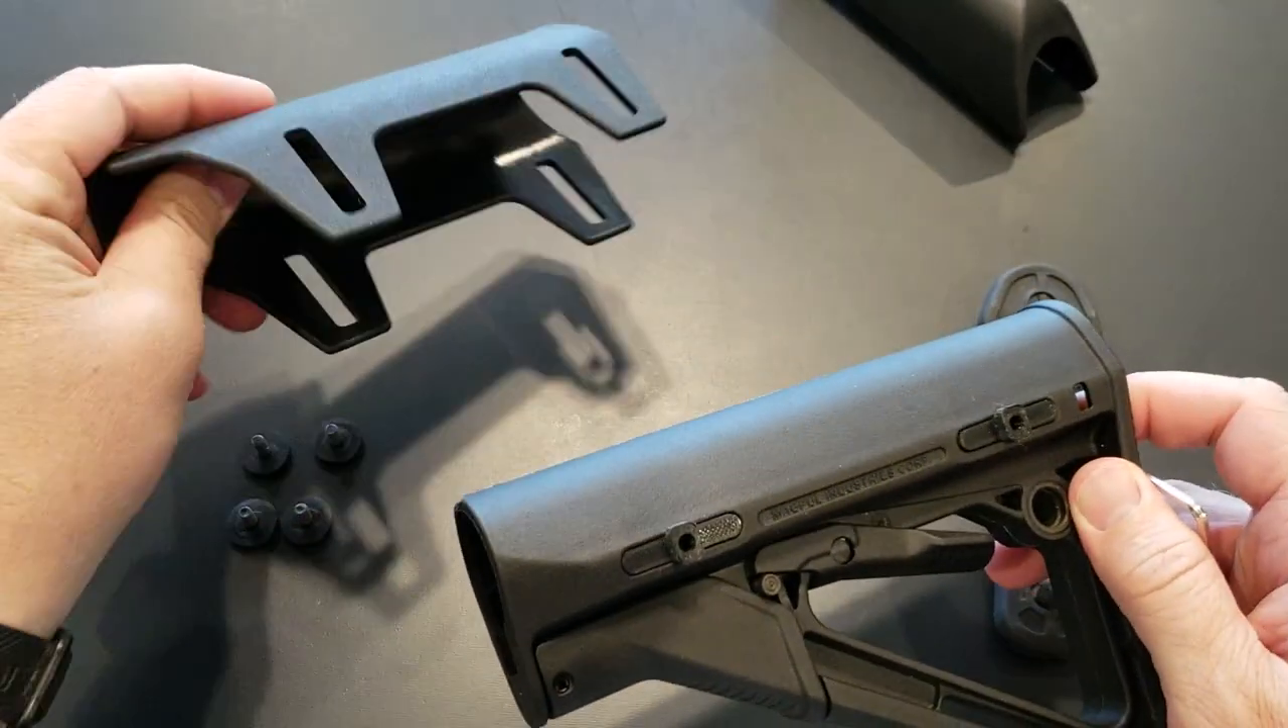All right all four of the screws and washers are removed as you can see.